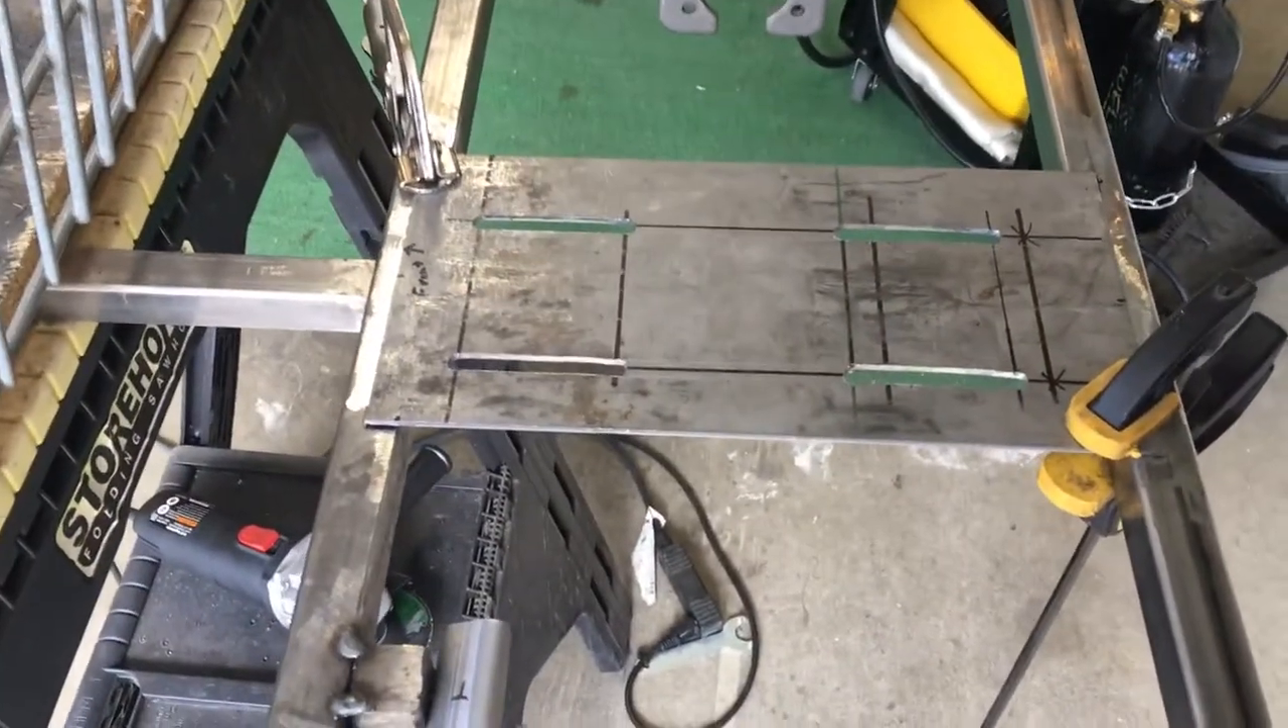Now i got the engine plate clamped back into place.